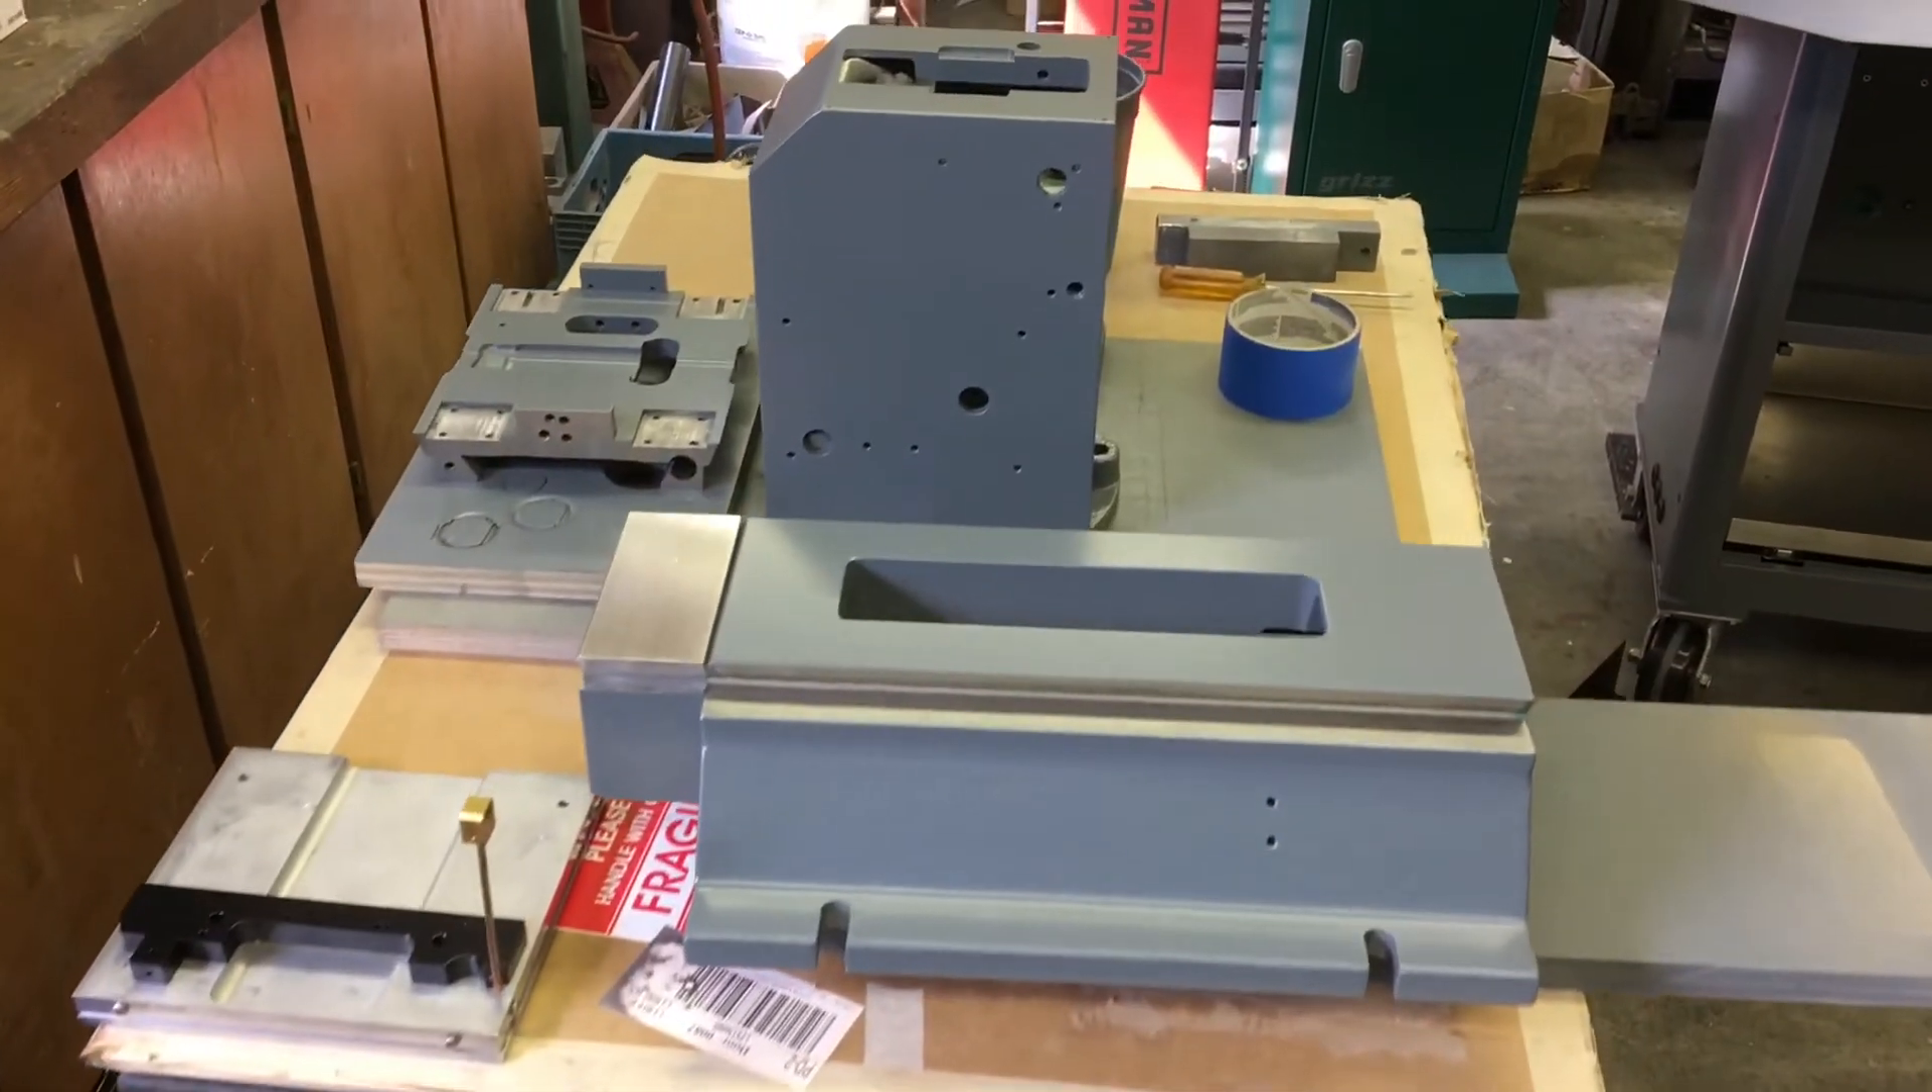Then here is the castings that still need to be assembled.